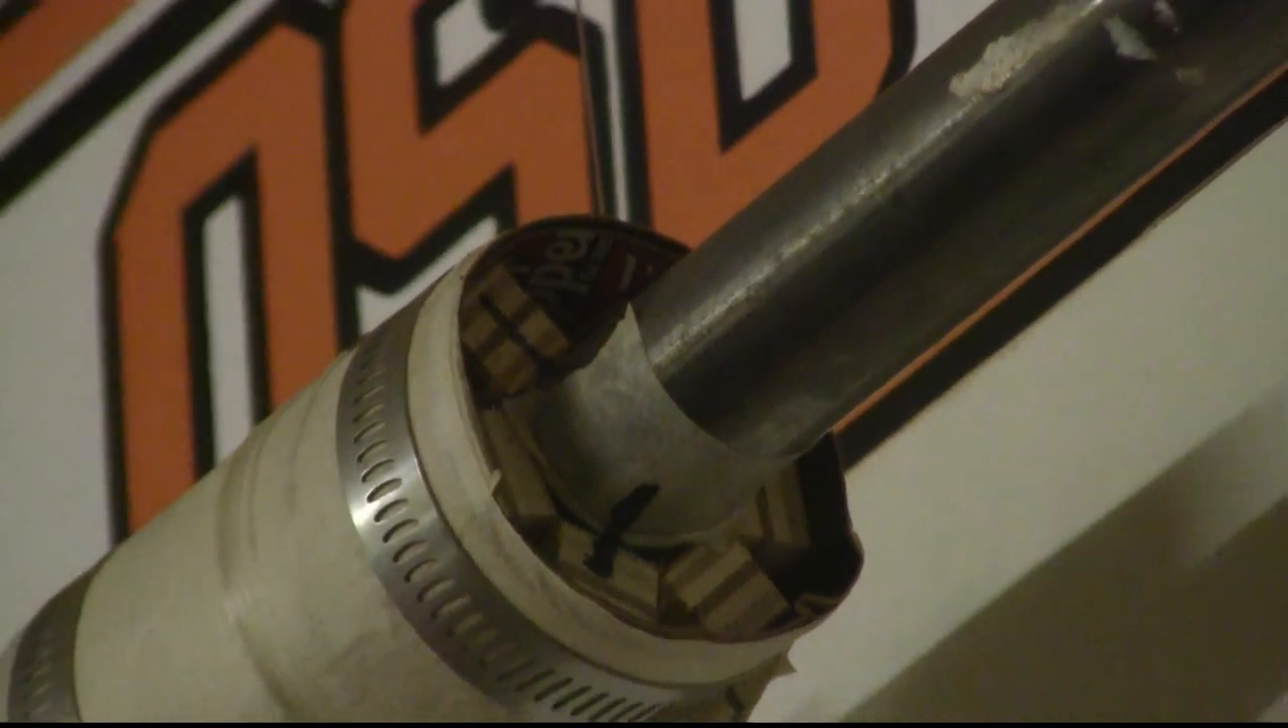I fine-tuned the system to get it right and then I put a couple of hose clamps on the end because that thing it started to slip on me.